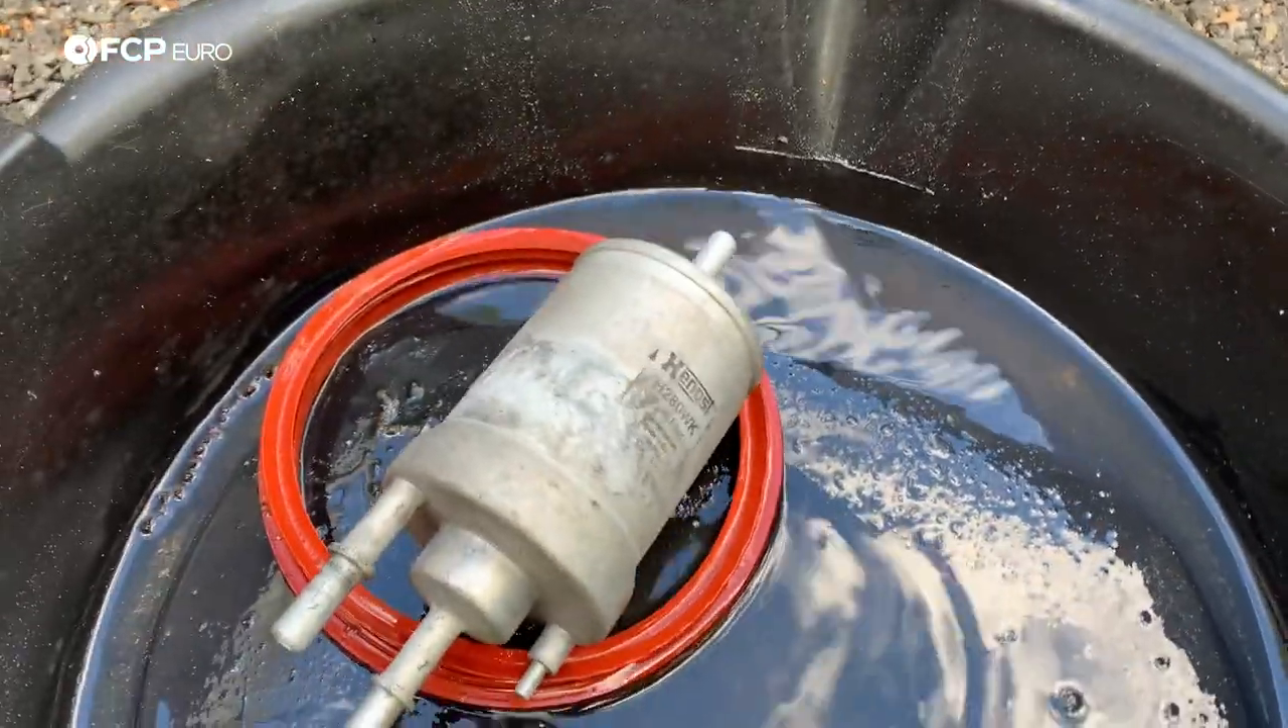So, now we've got our old fuel filter out.